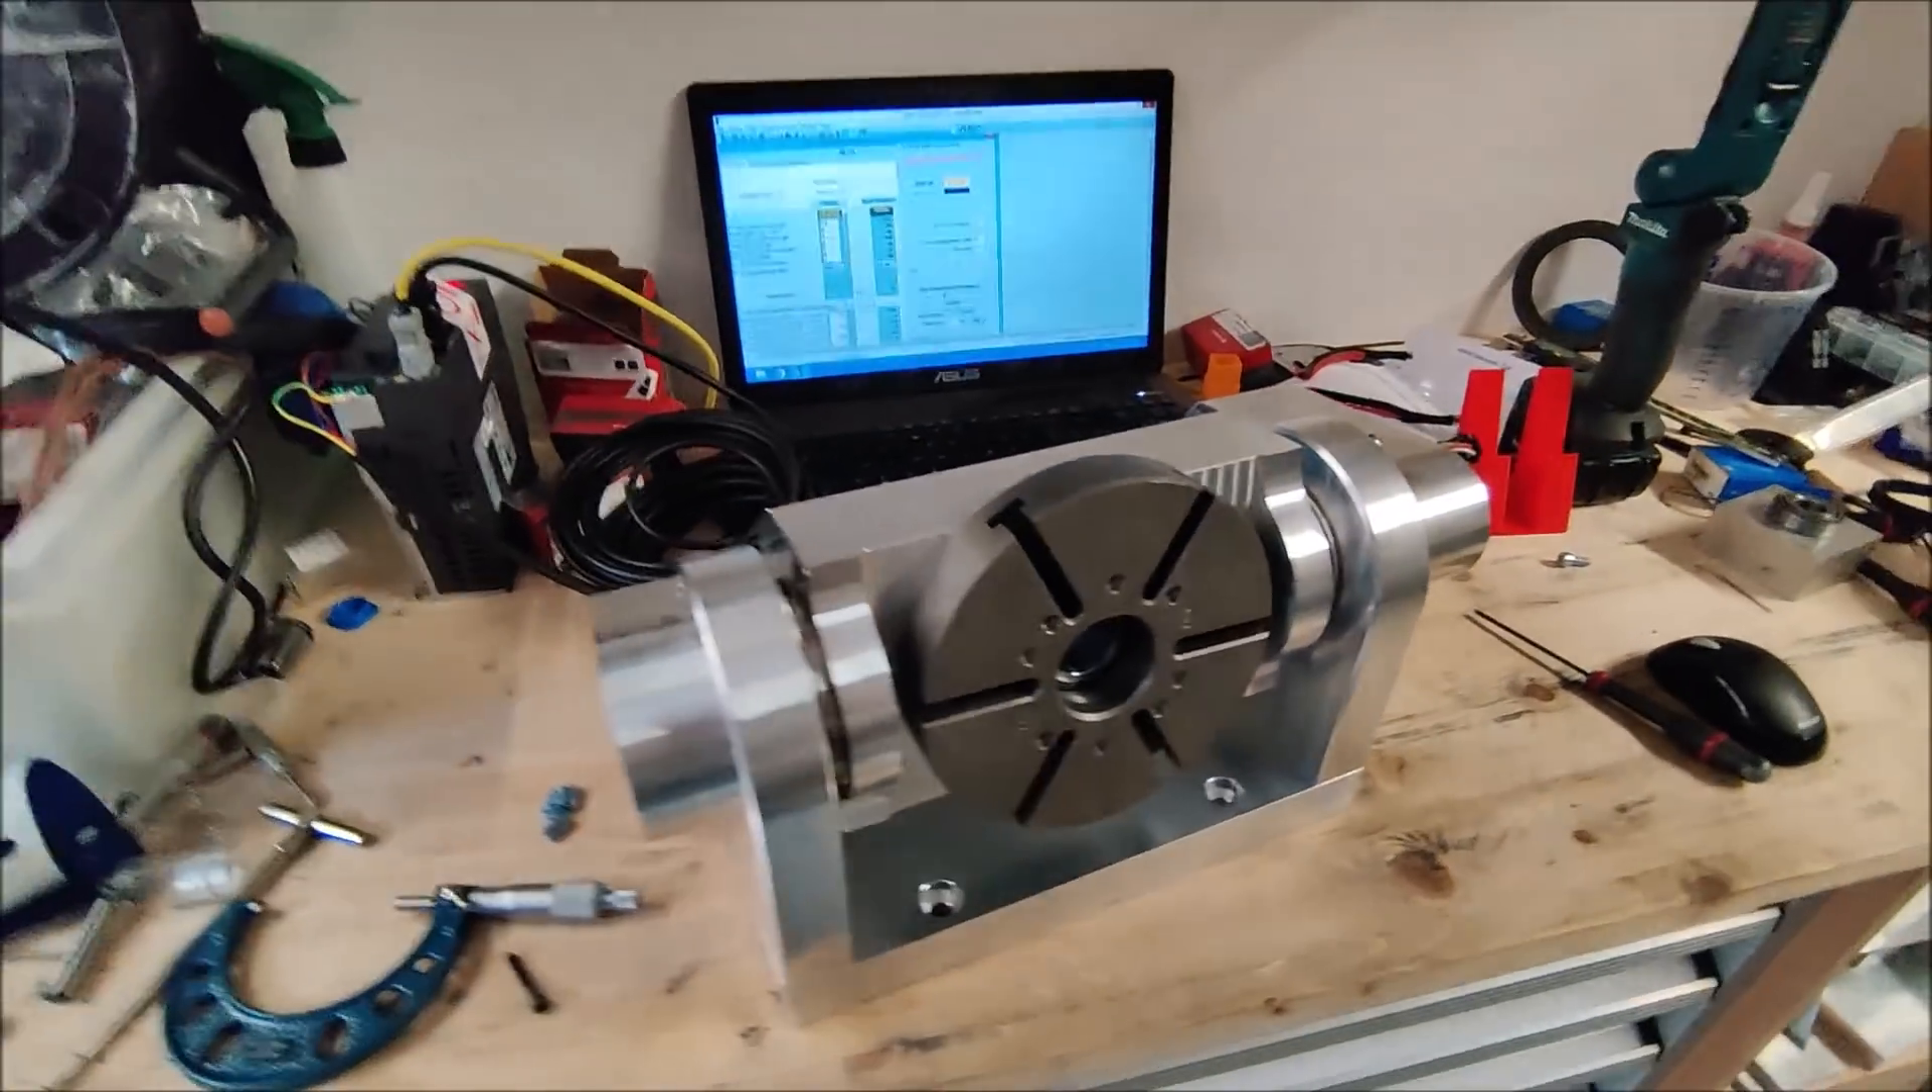So this is how it looks like when the table is mounted on the trunnion.